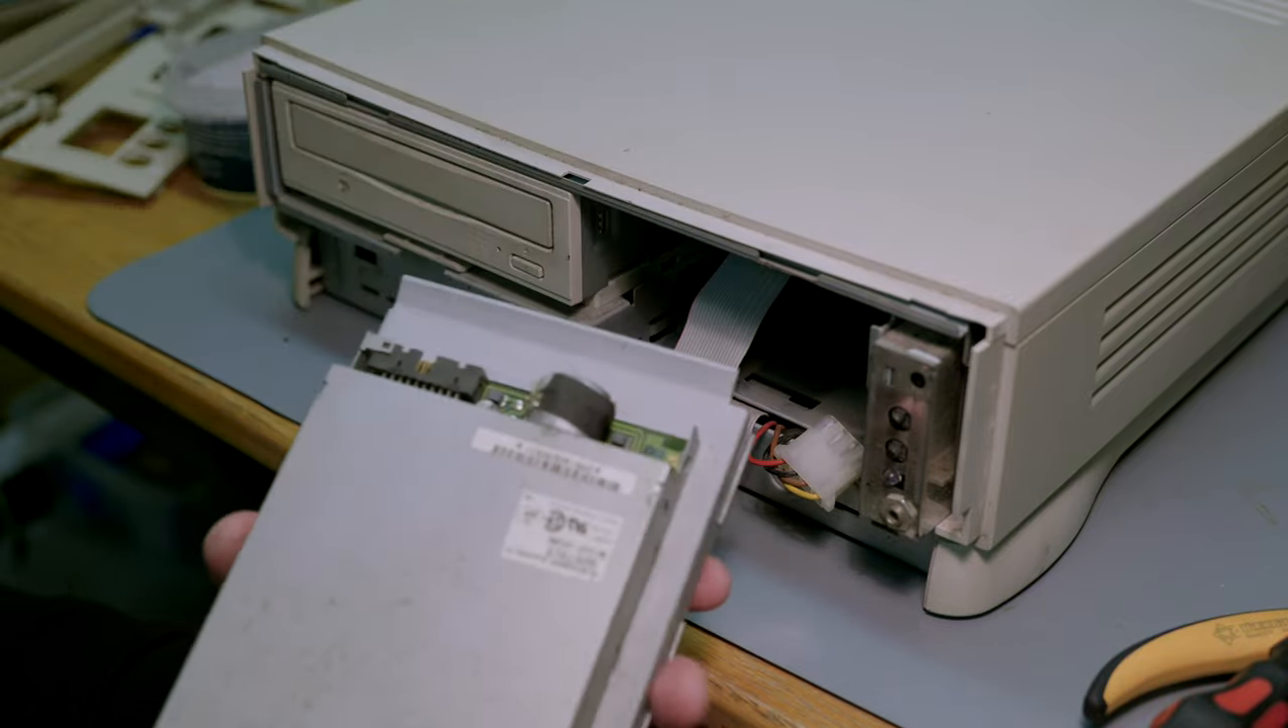My optical drive didn't want to come loose though so I saved it for later.